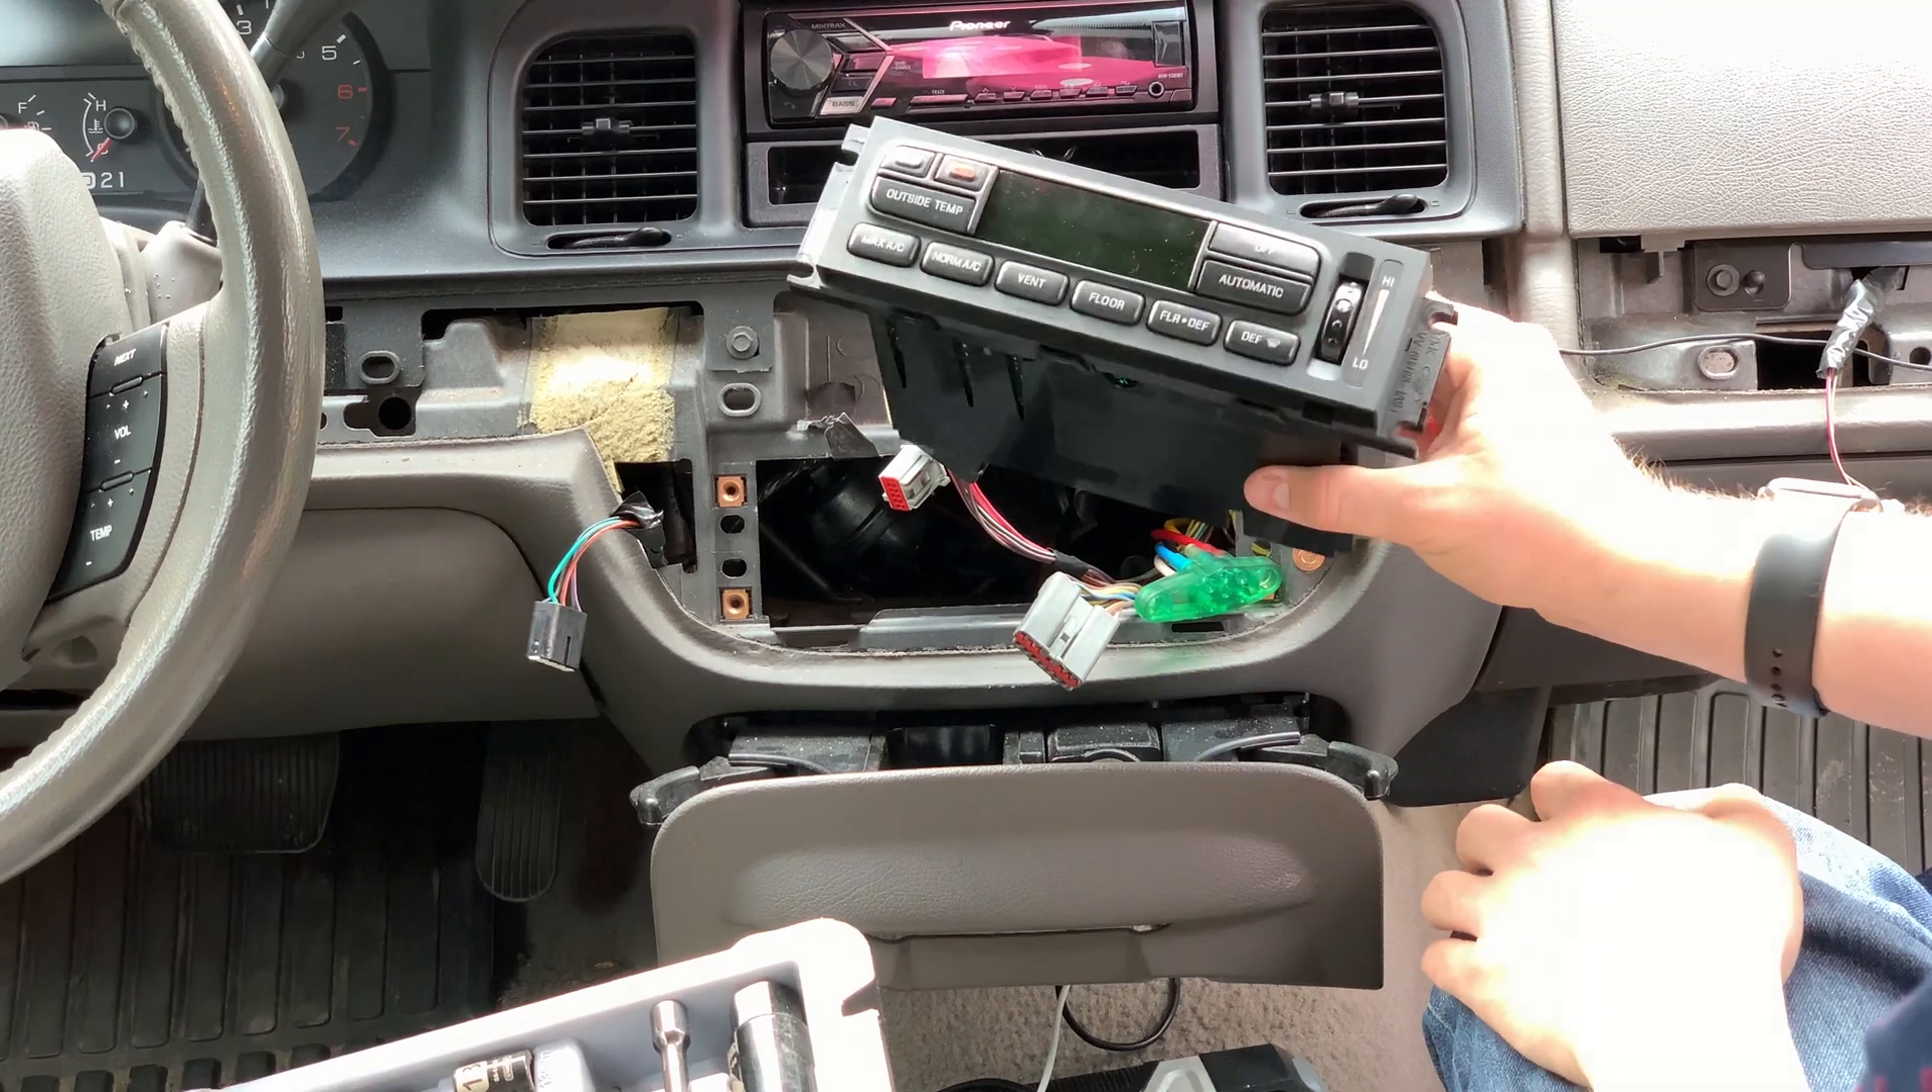Now, we have the entire climate control unit out, and we can take this inside and go work on it.